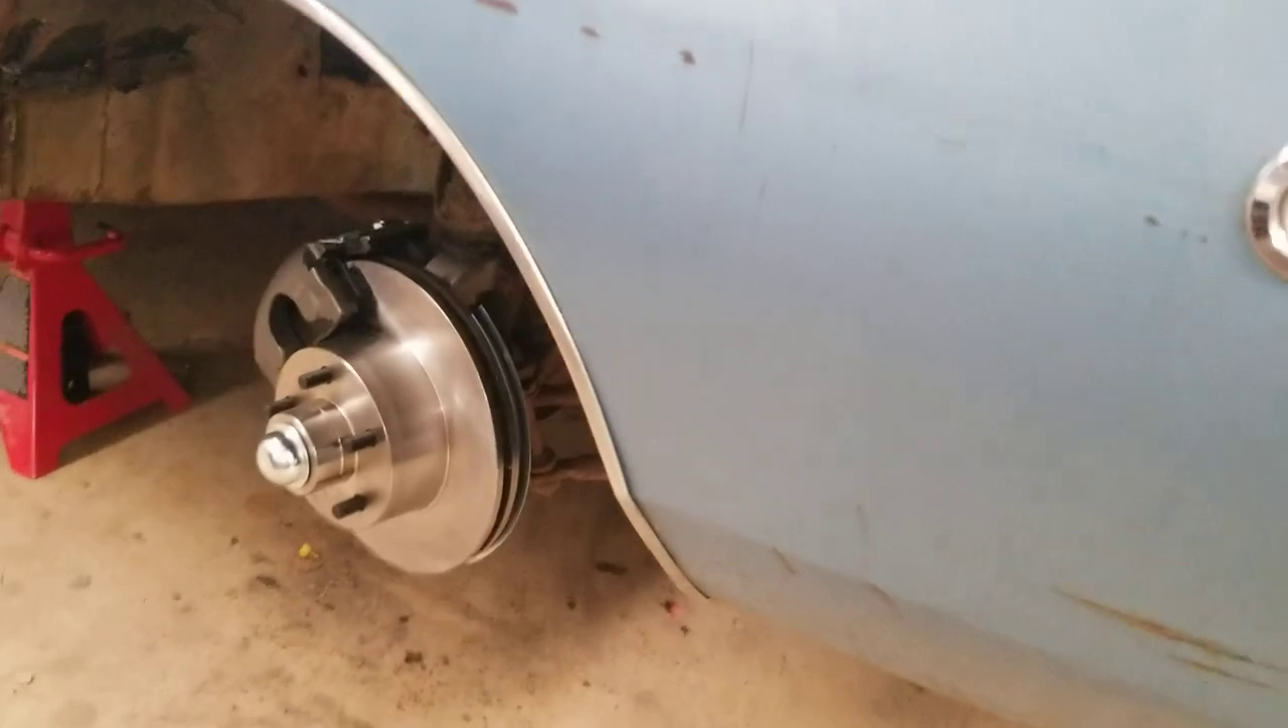And down here, you can see I got our front disc brakes and everything all installed.